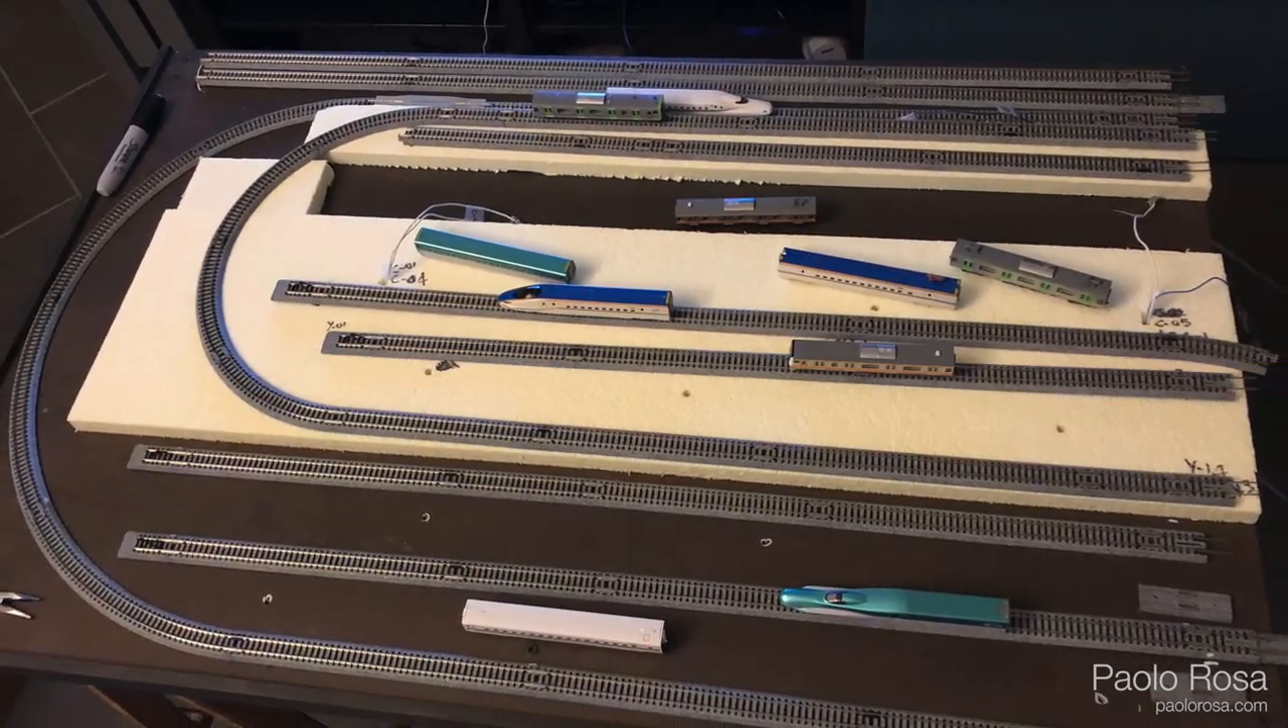I put underneath the tracks a 2cm thick extruded polystyrene foam.